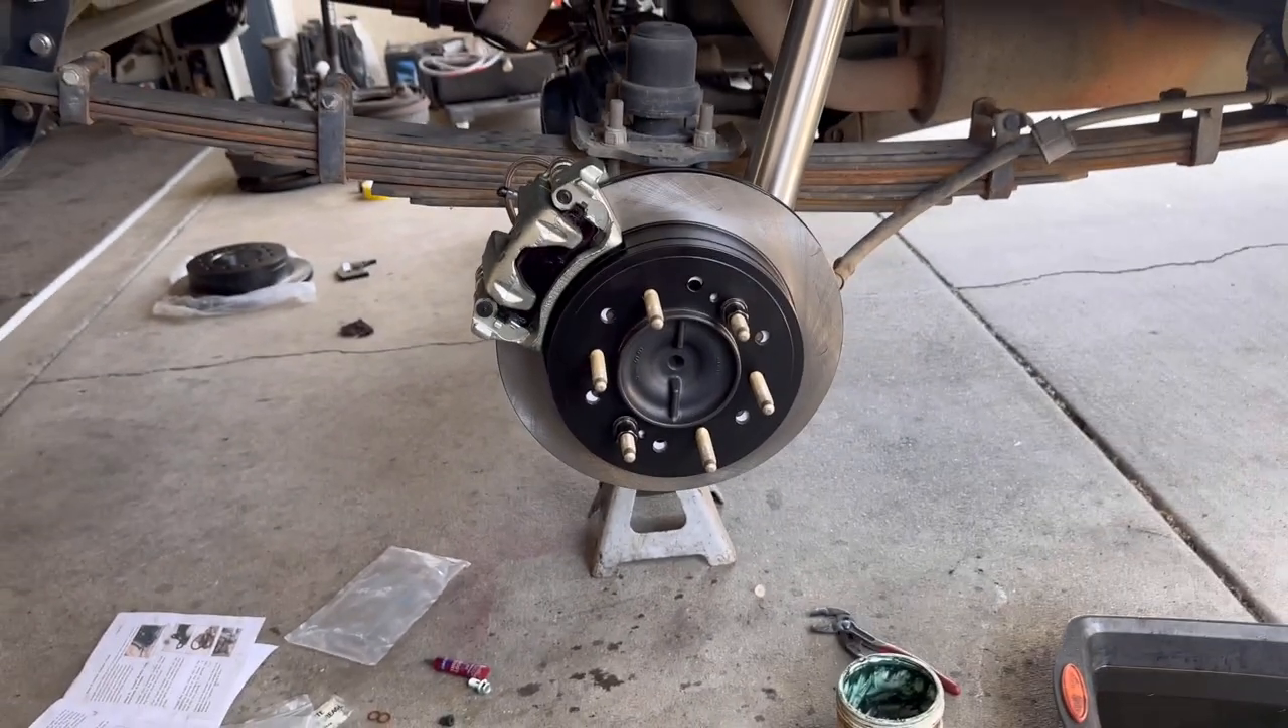But here we have the rear disc set up on the passenger side.